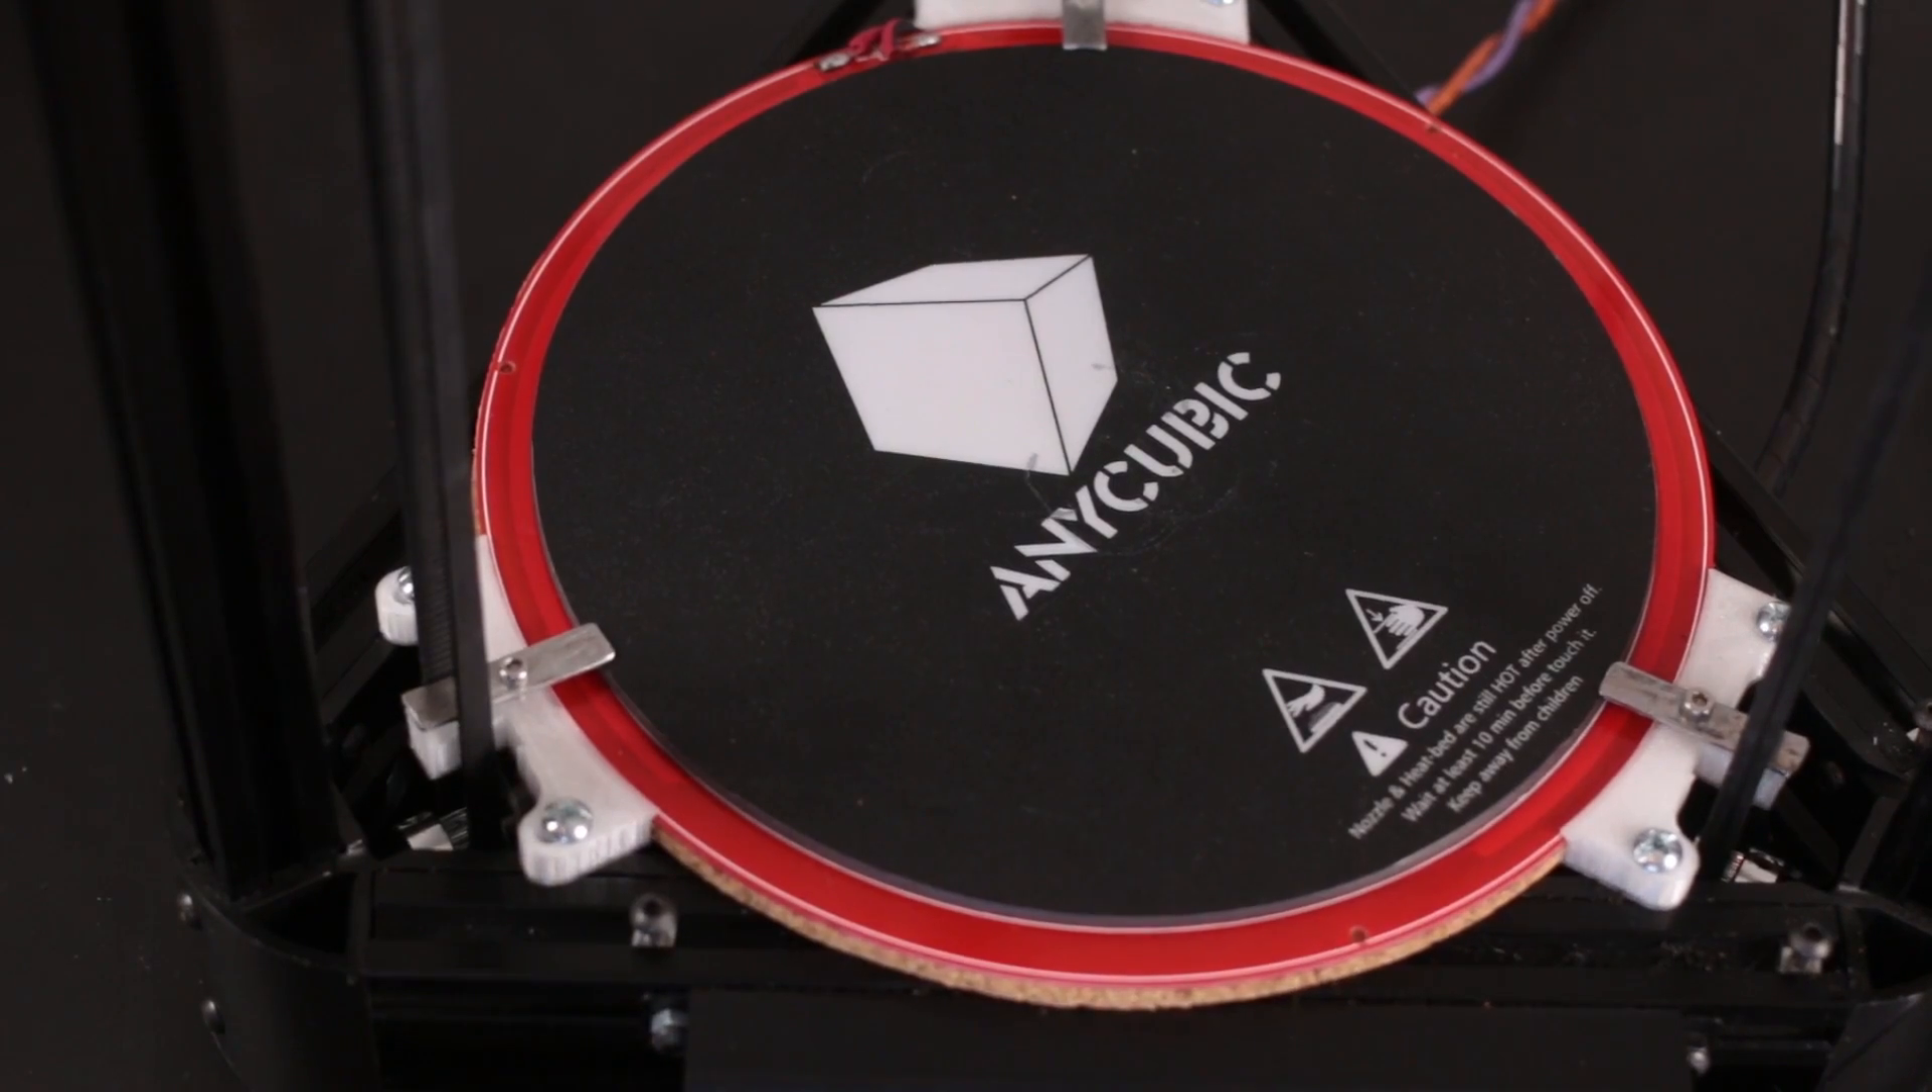Here, the glass bed is now in place. Also secure, not going anywhere.